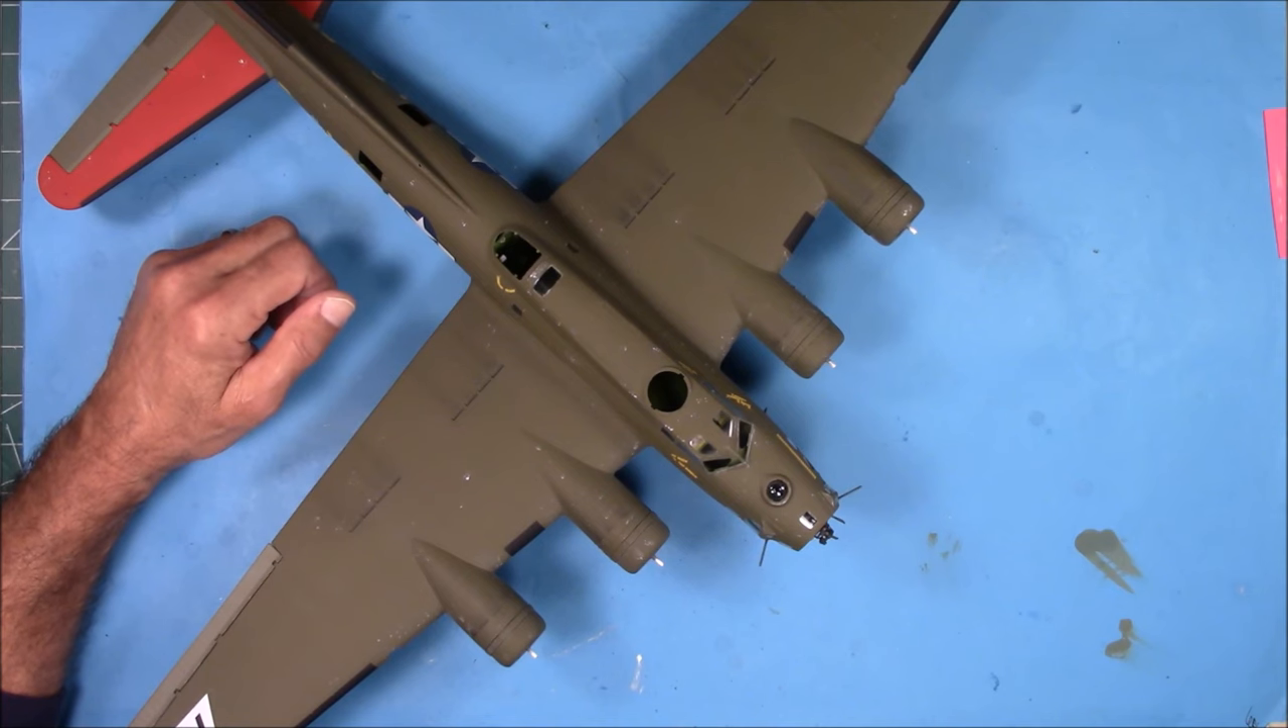They were a real tight fit around the engines, so what I did was I put some white glue on the inside of the lip of each cowling and slipped it right on there.